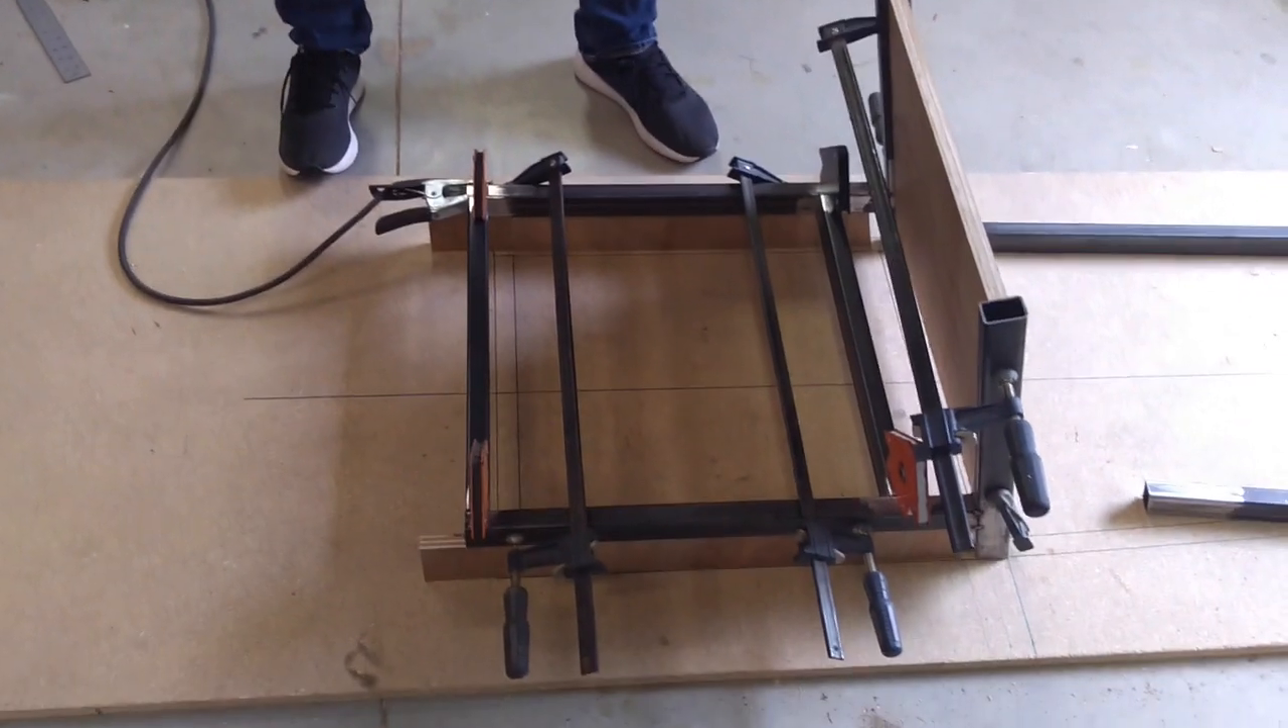We've prepped the back piece of the frame, so we have it all clamped together.